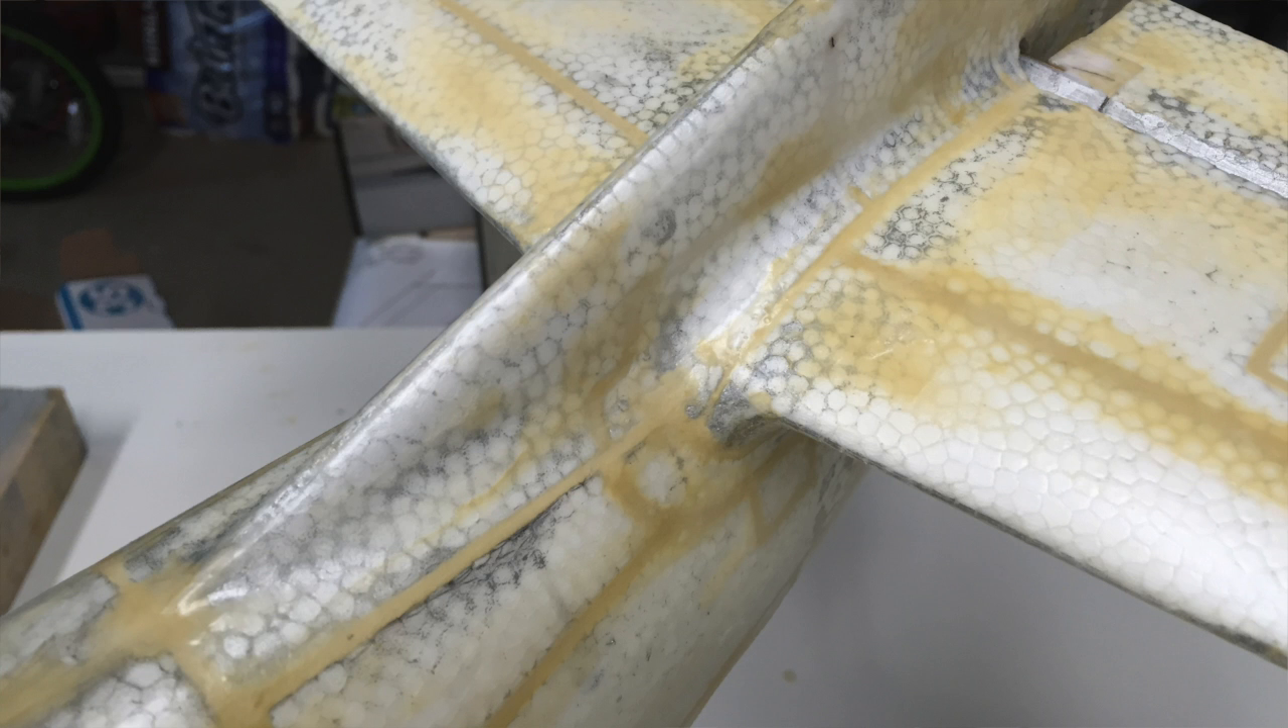The tail, I've glued that on and that allowed me to fill in all of the seams and clean all of that up.